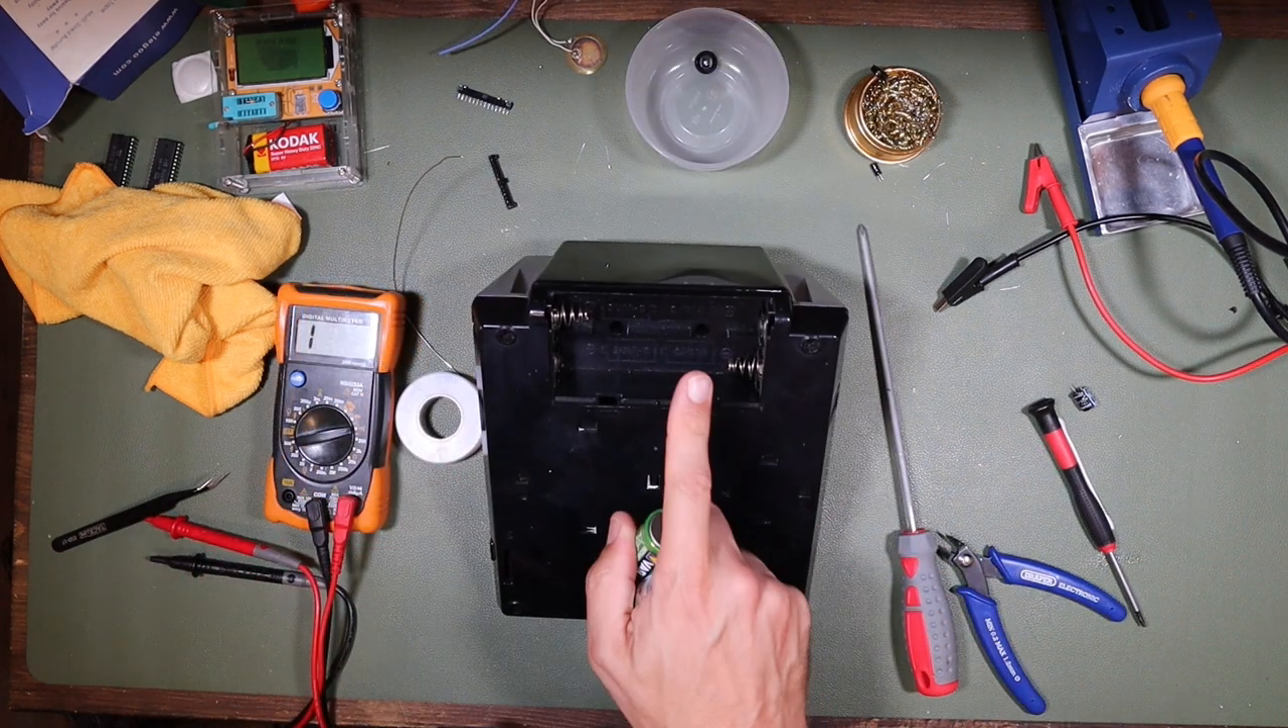And as I complete the final assembly, only a battery door remains between us and a finished game.